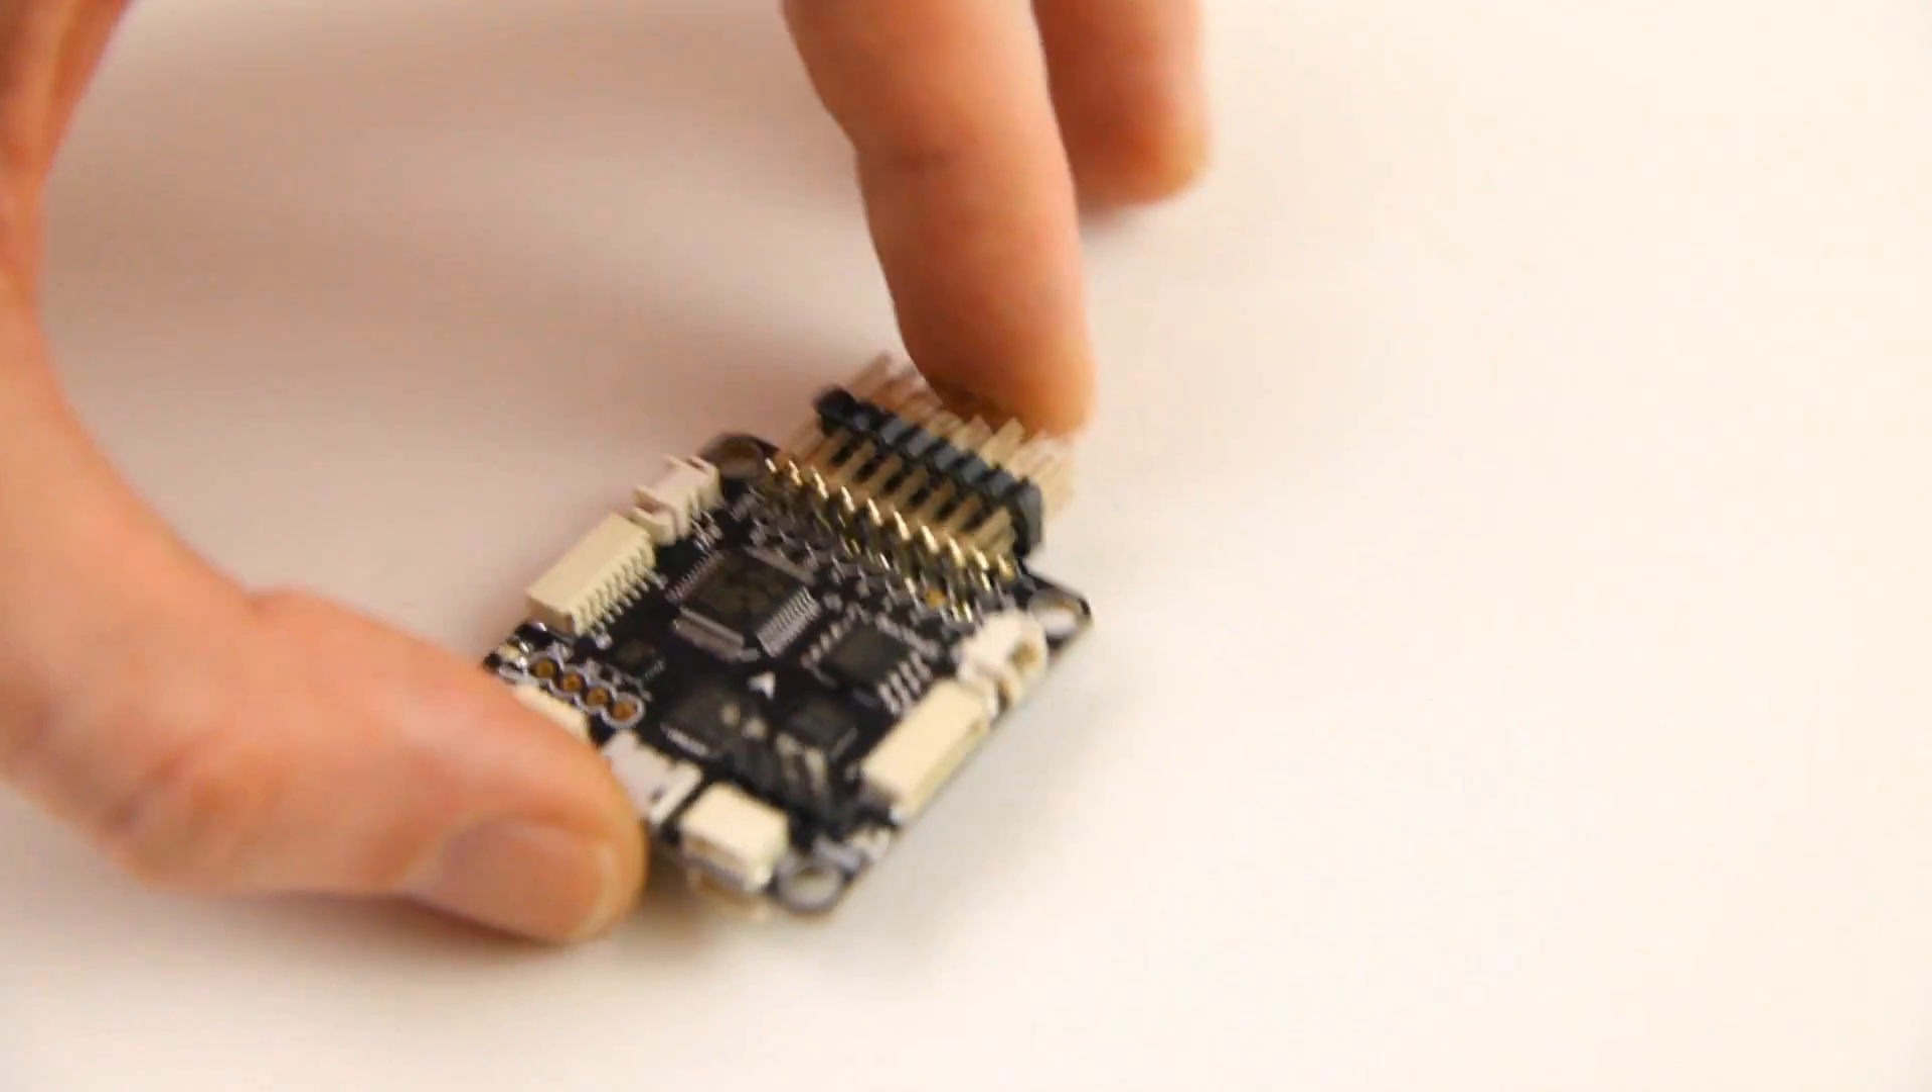I've just soldered on the connectors I'm going to be using ESC outputs and other outputs at the front With an angled connector as you can hopefully see.